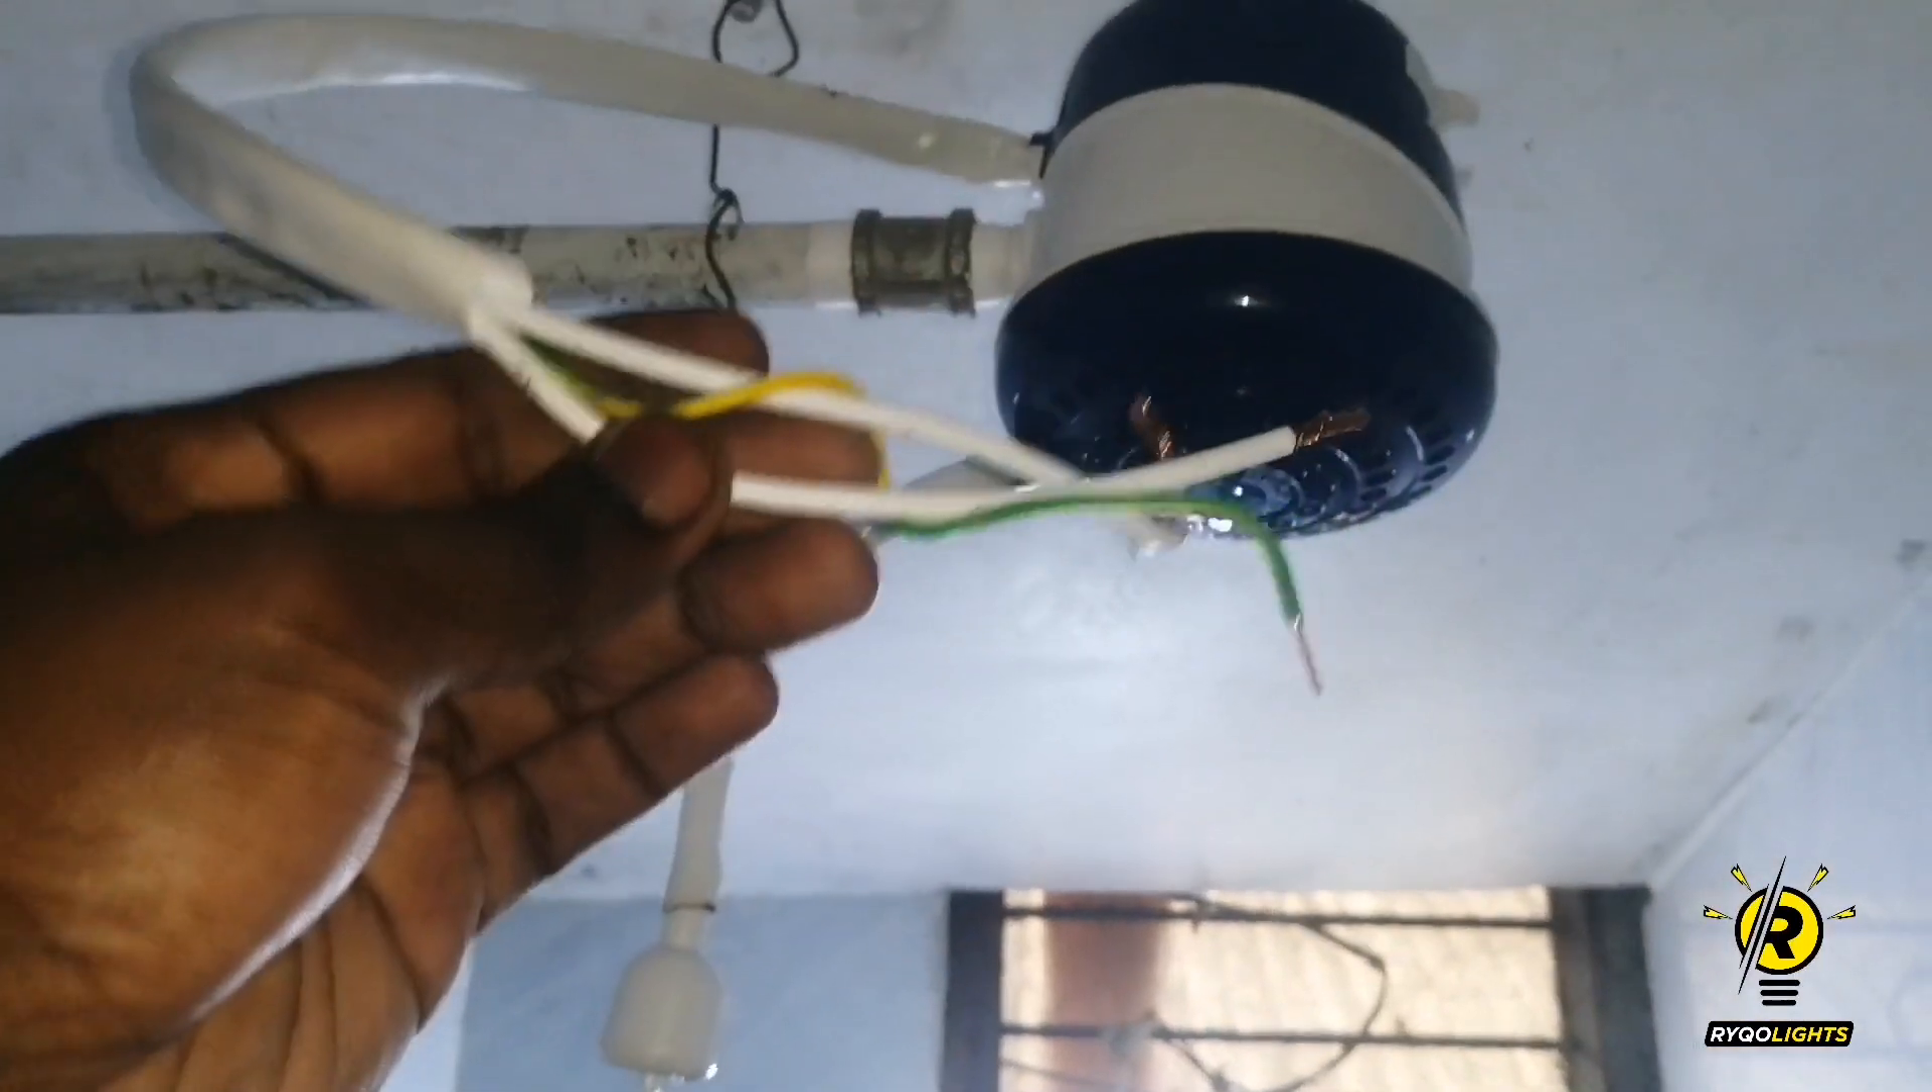So I've already fitted the shower head I forgot to record.